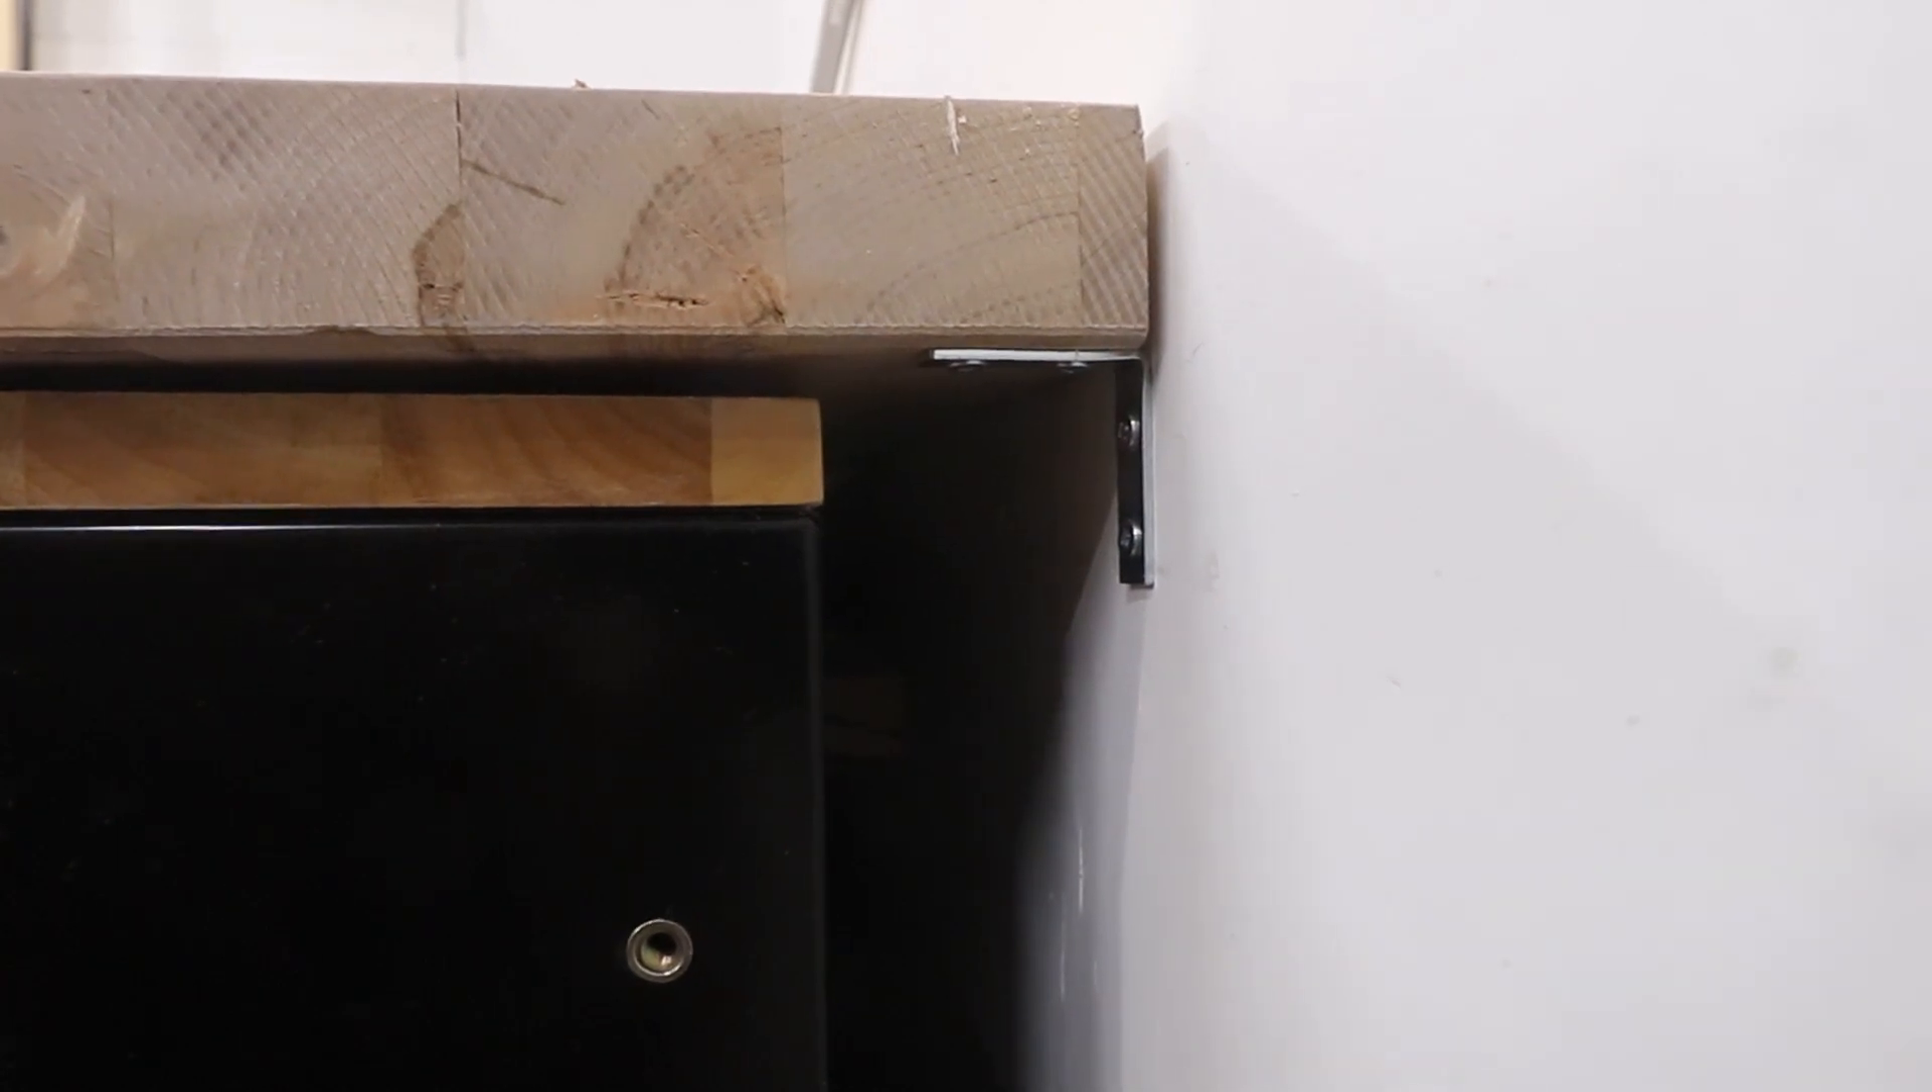It's the top is fastened to the wall through this angle bracket right here and yes there's a gap here because floors are uneven.